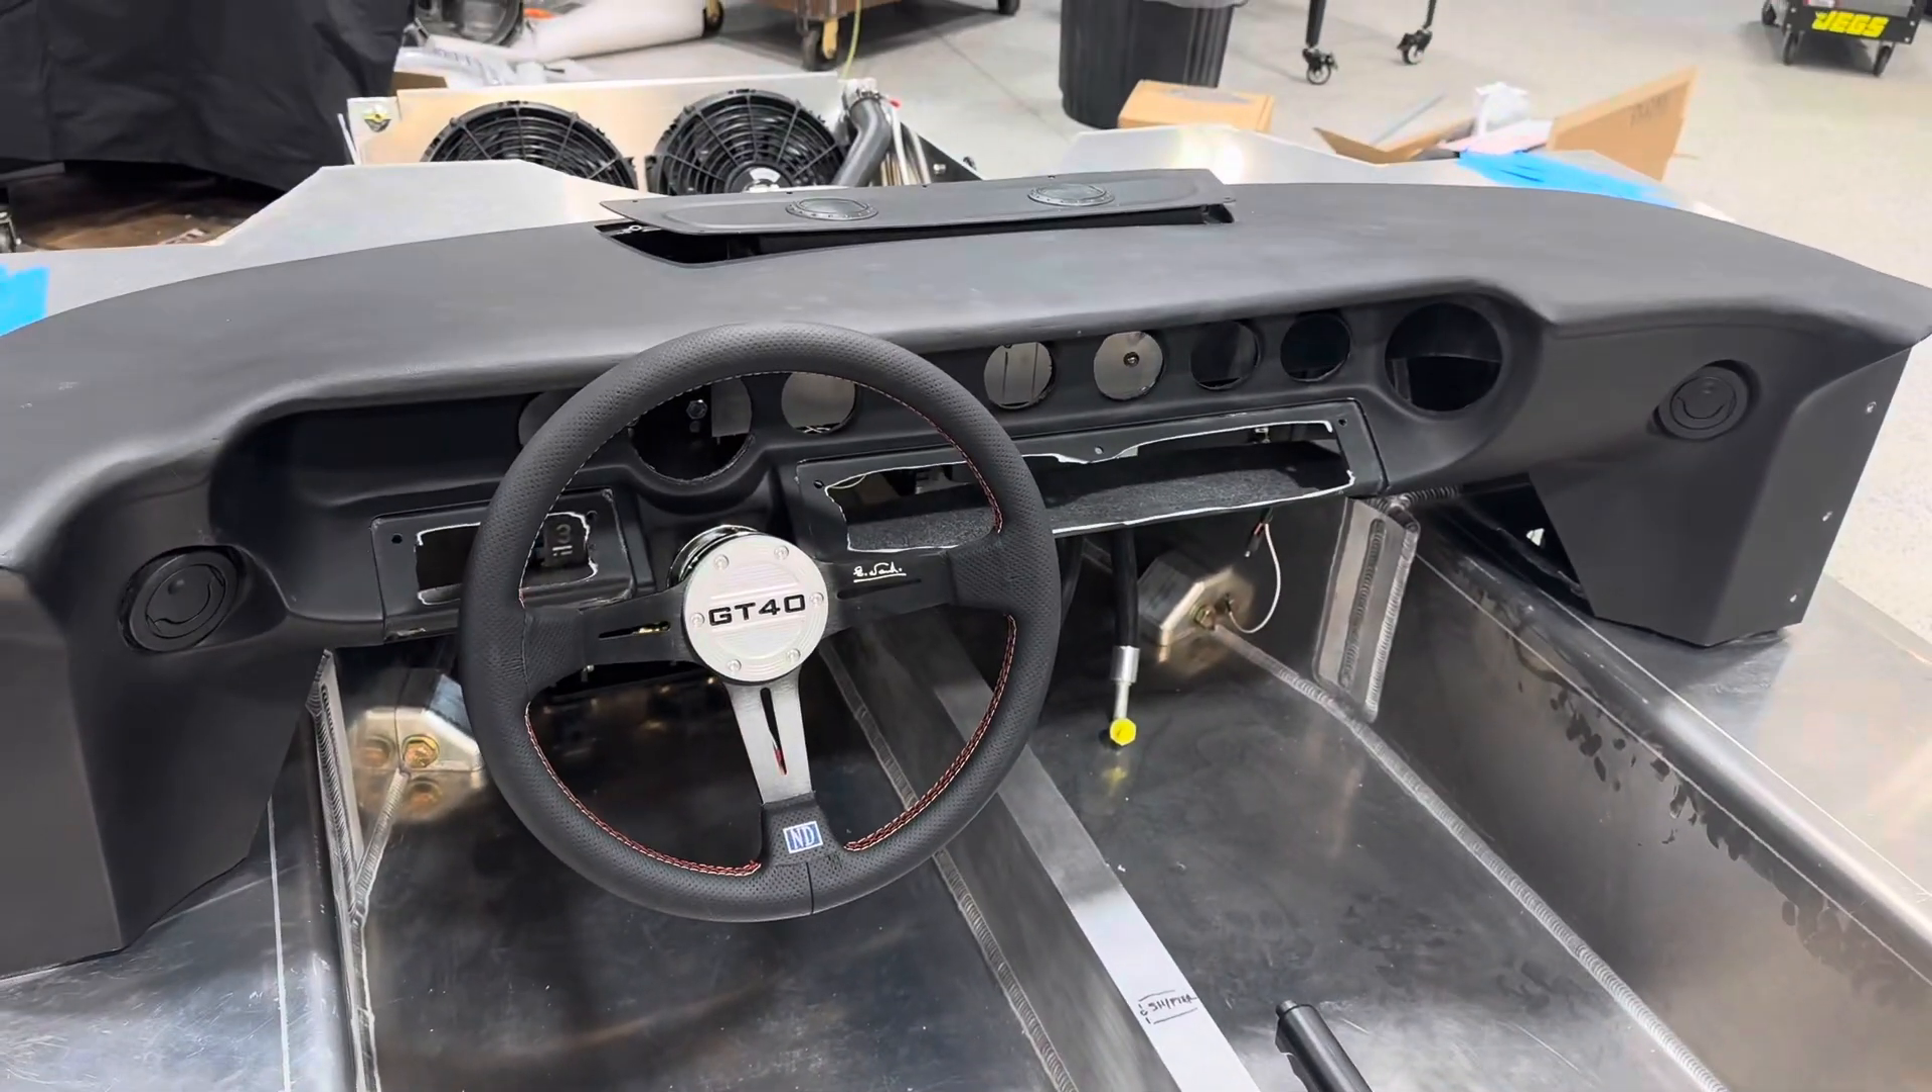Here's a follow-up with the steering wheel set in. The dash is in place where it belongs, left and right.